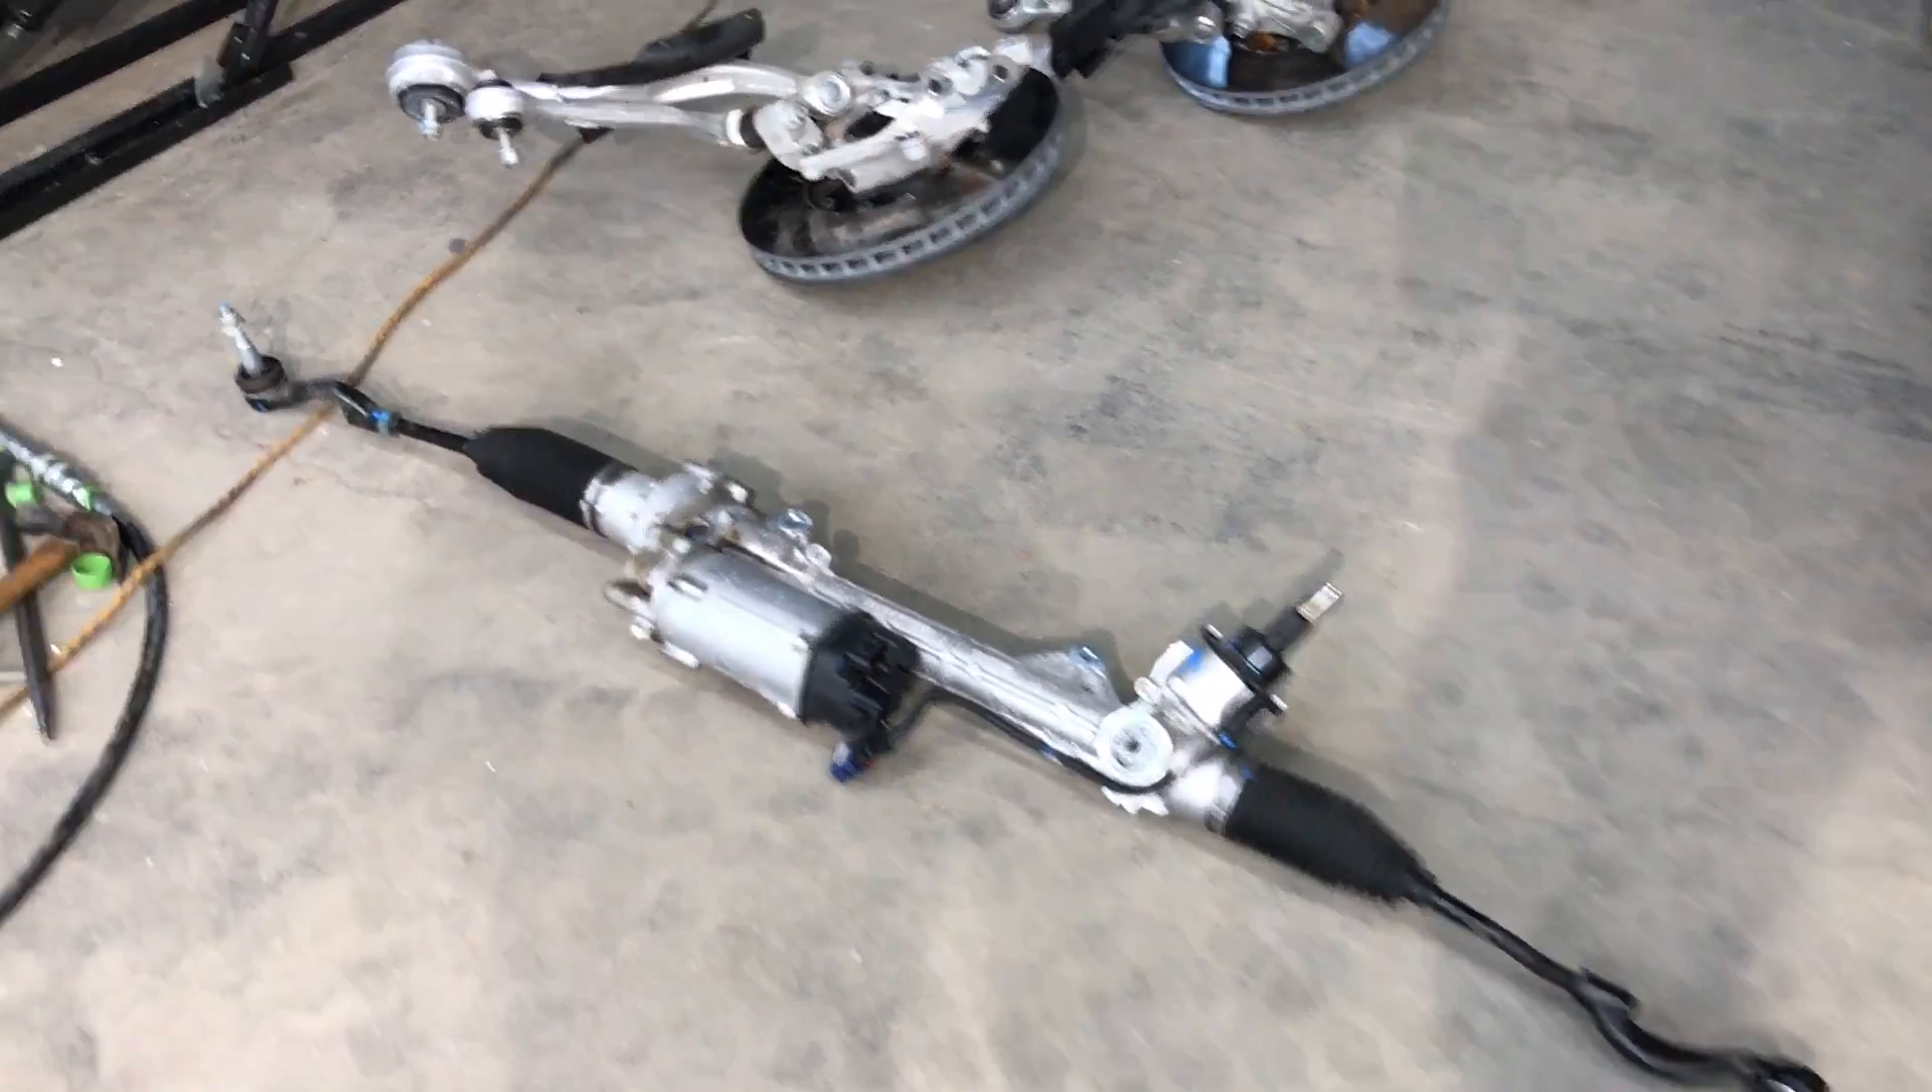So we just removed the steering rack there.